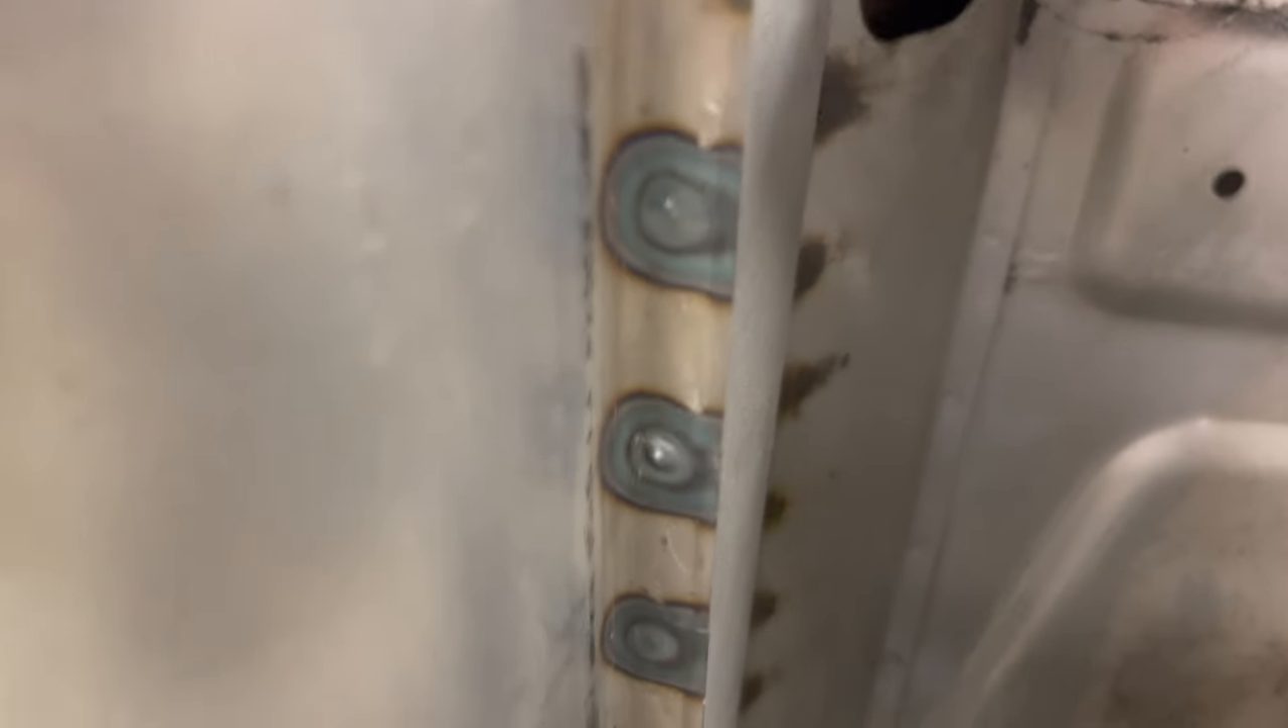And here's all those plug welds that I did up in there.